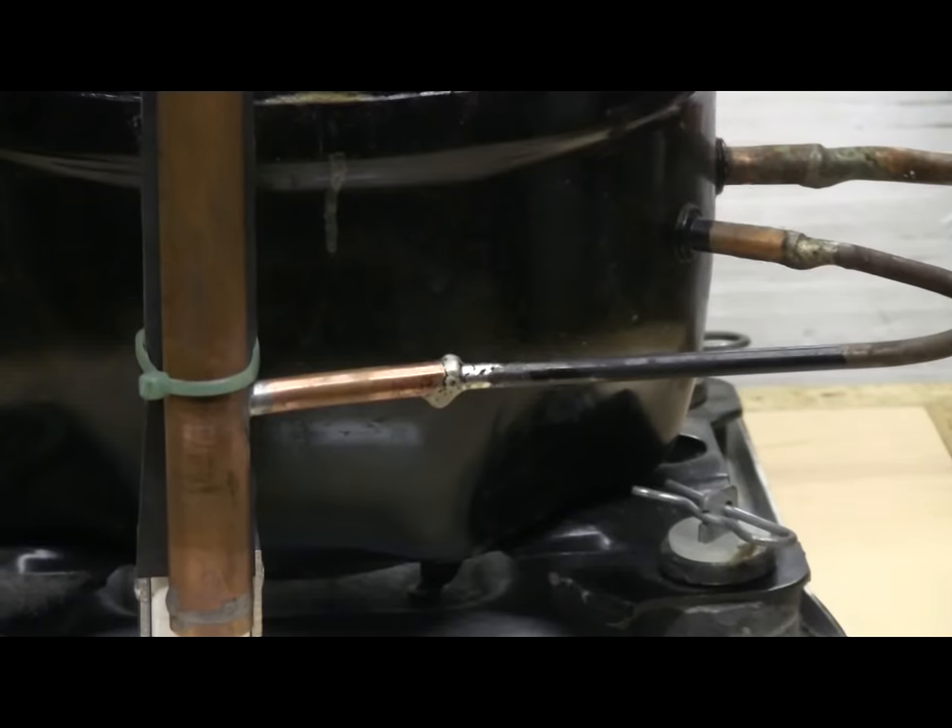Here's the soldered connection last one I had to make from the steel line coming out of the compressor to my copper manifold.